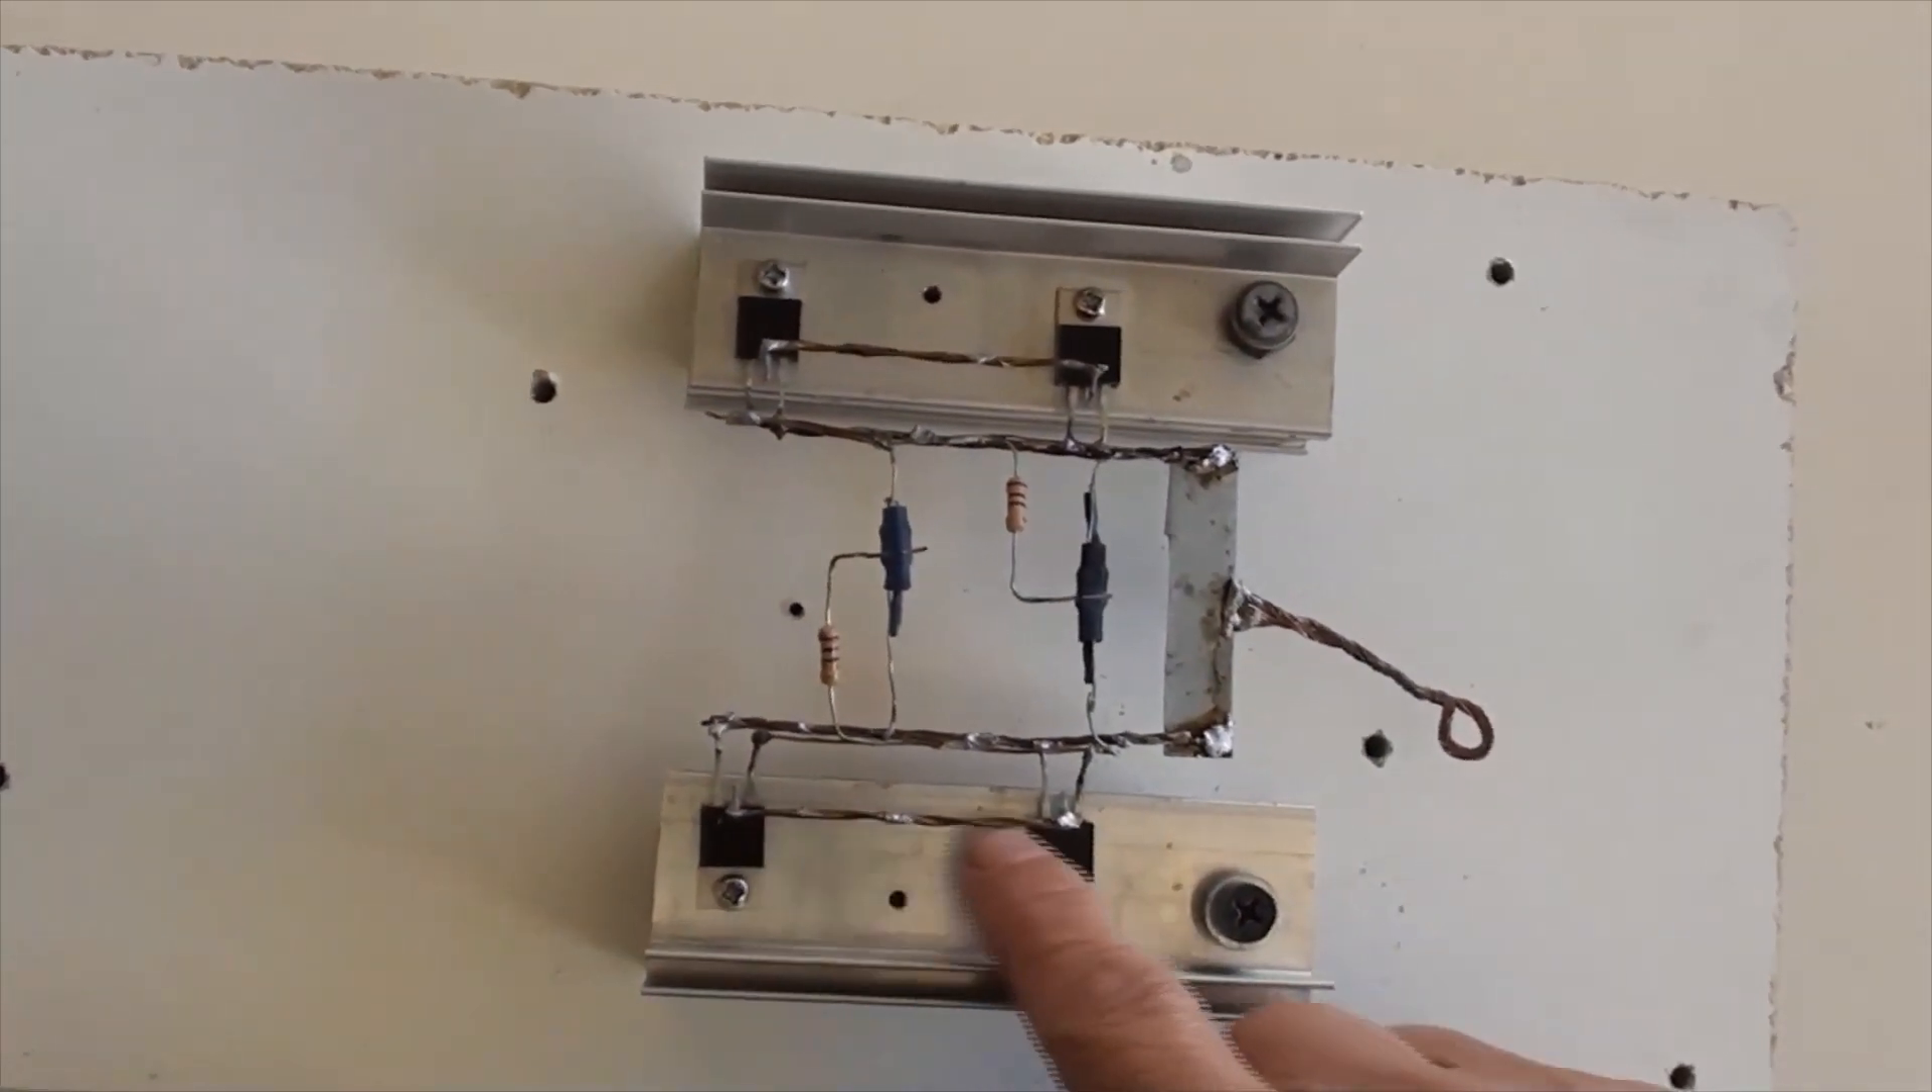These parts have been soldered together, and bolted on a piece of the board.